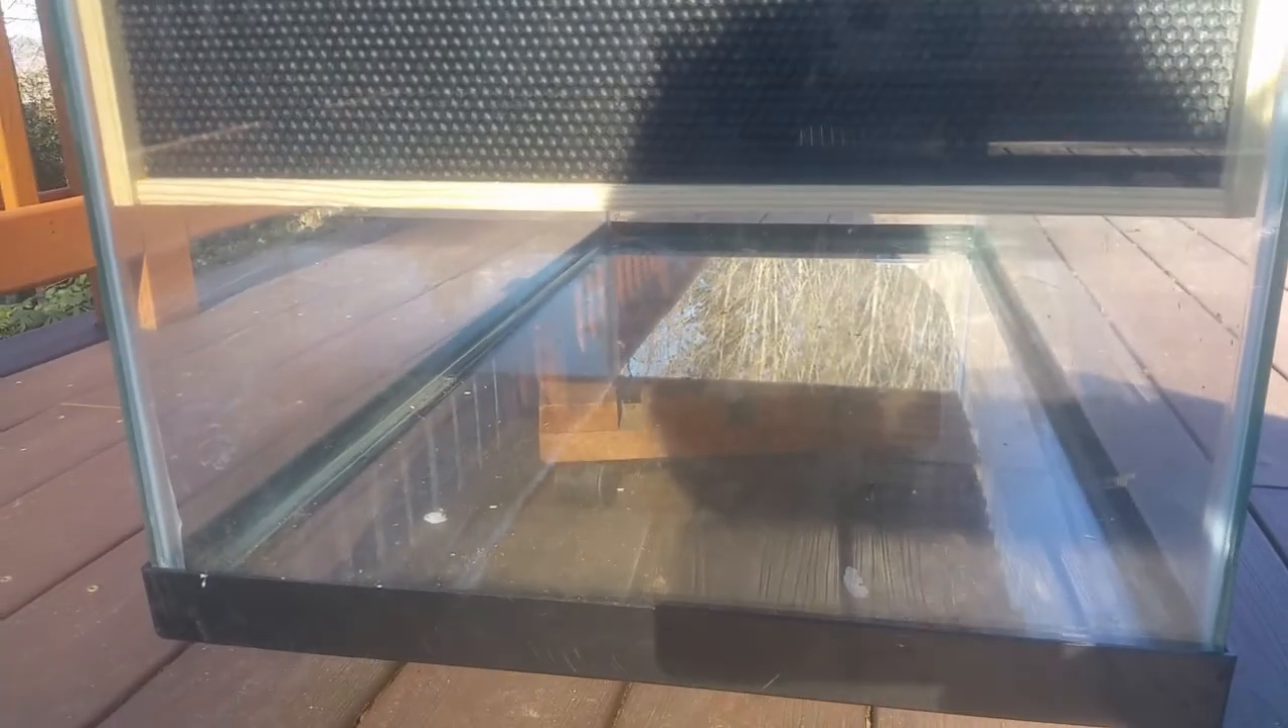I didn't wasn't able to get them all perfectly cut but there is approximately a quarter inch gap on either side of the frame now you can see there's a large gap underneath because the terrarium was deeper than it should be for a hive.